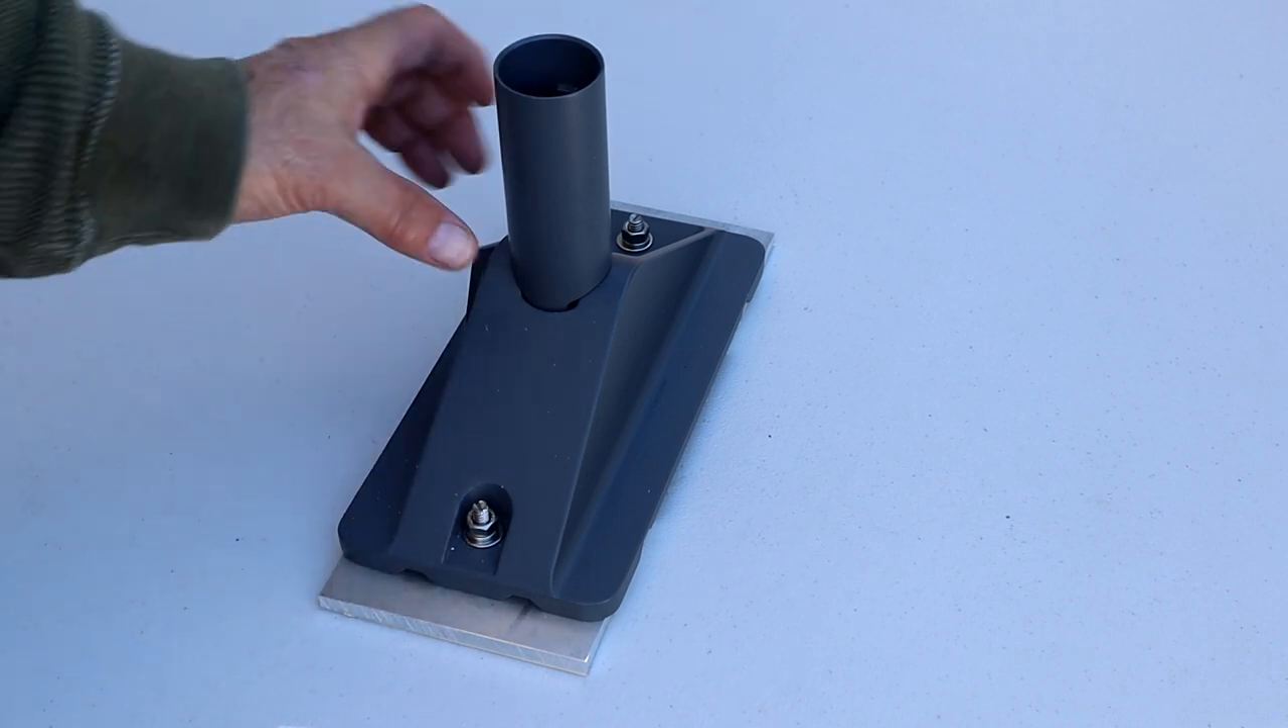And then I fastened the aluminum plates in position using quarter -twenty screws with the washer and the lock washer.